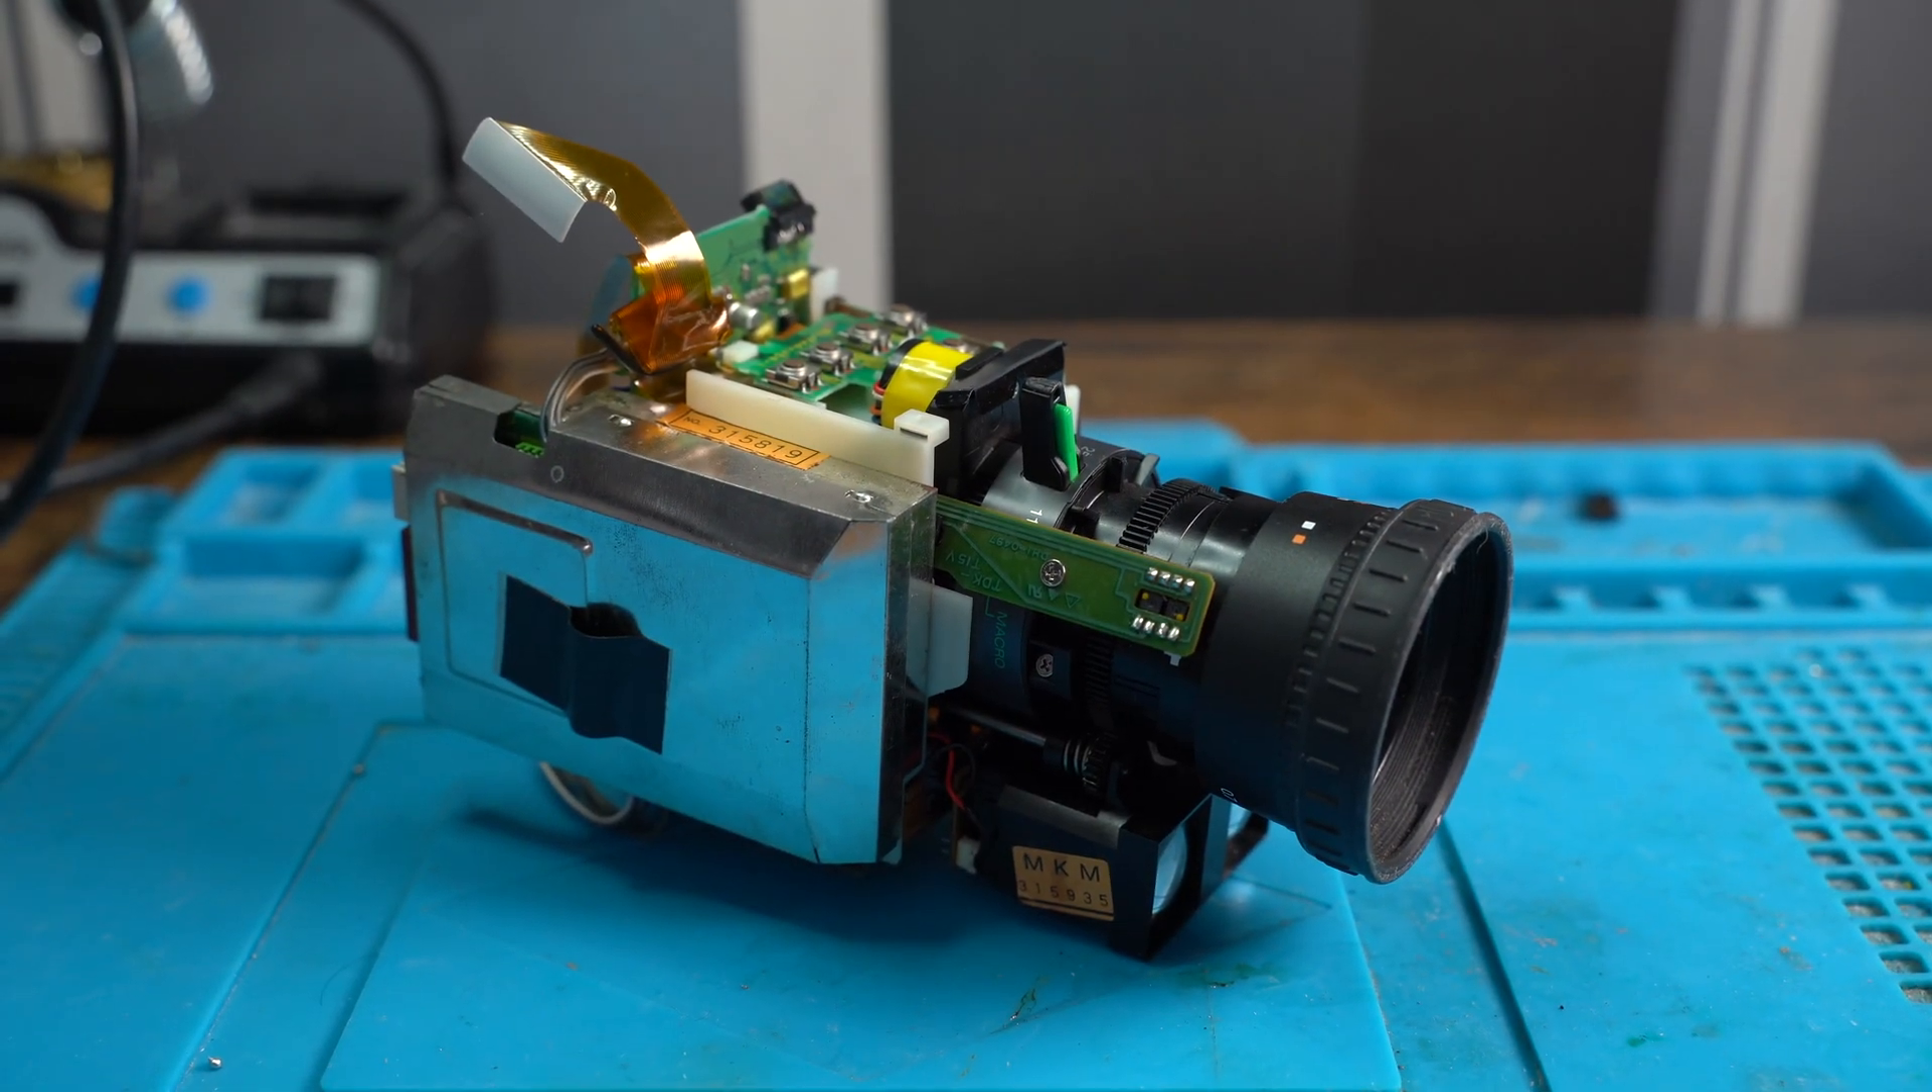So with the lens now fully reassembled, we're going to wrap this episode up.